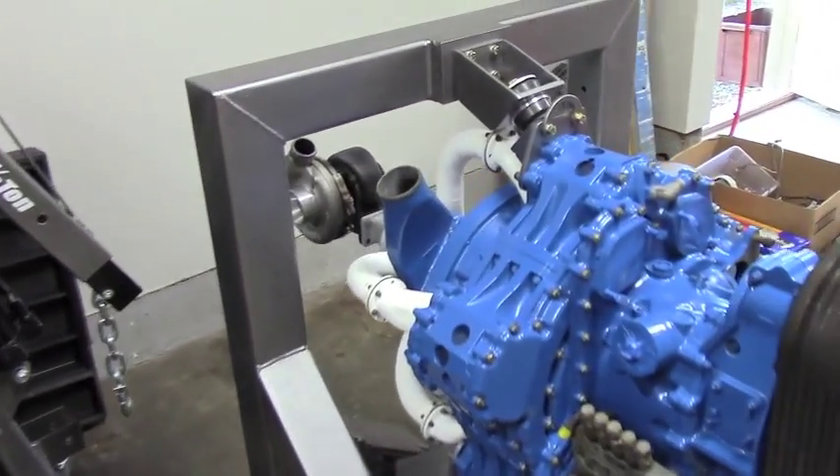And then you got the exhaust section all put together and the turbo that we found to put on this guy.